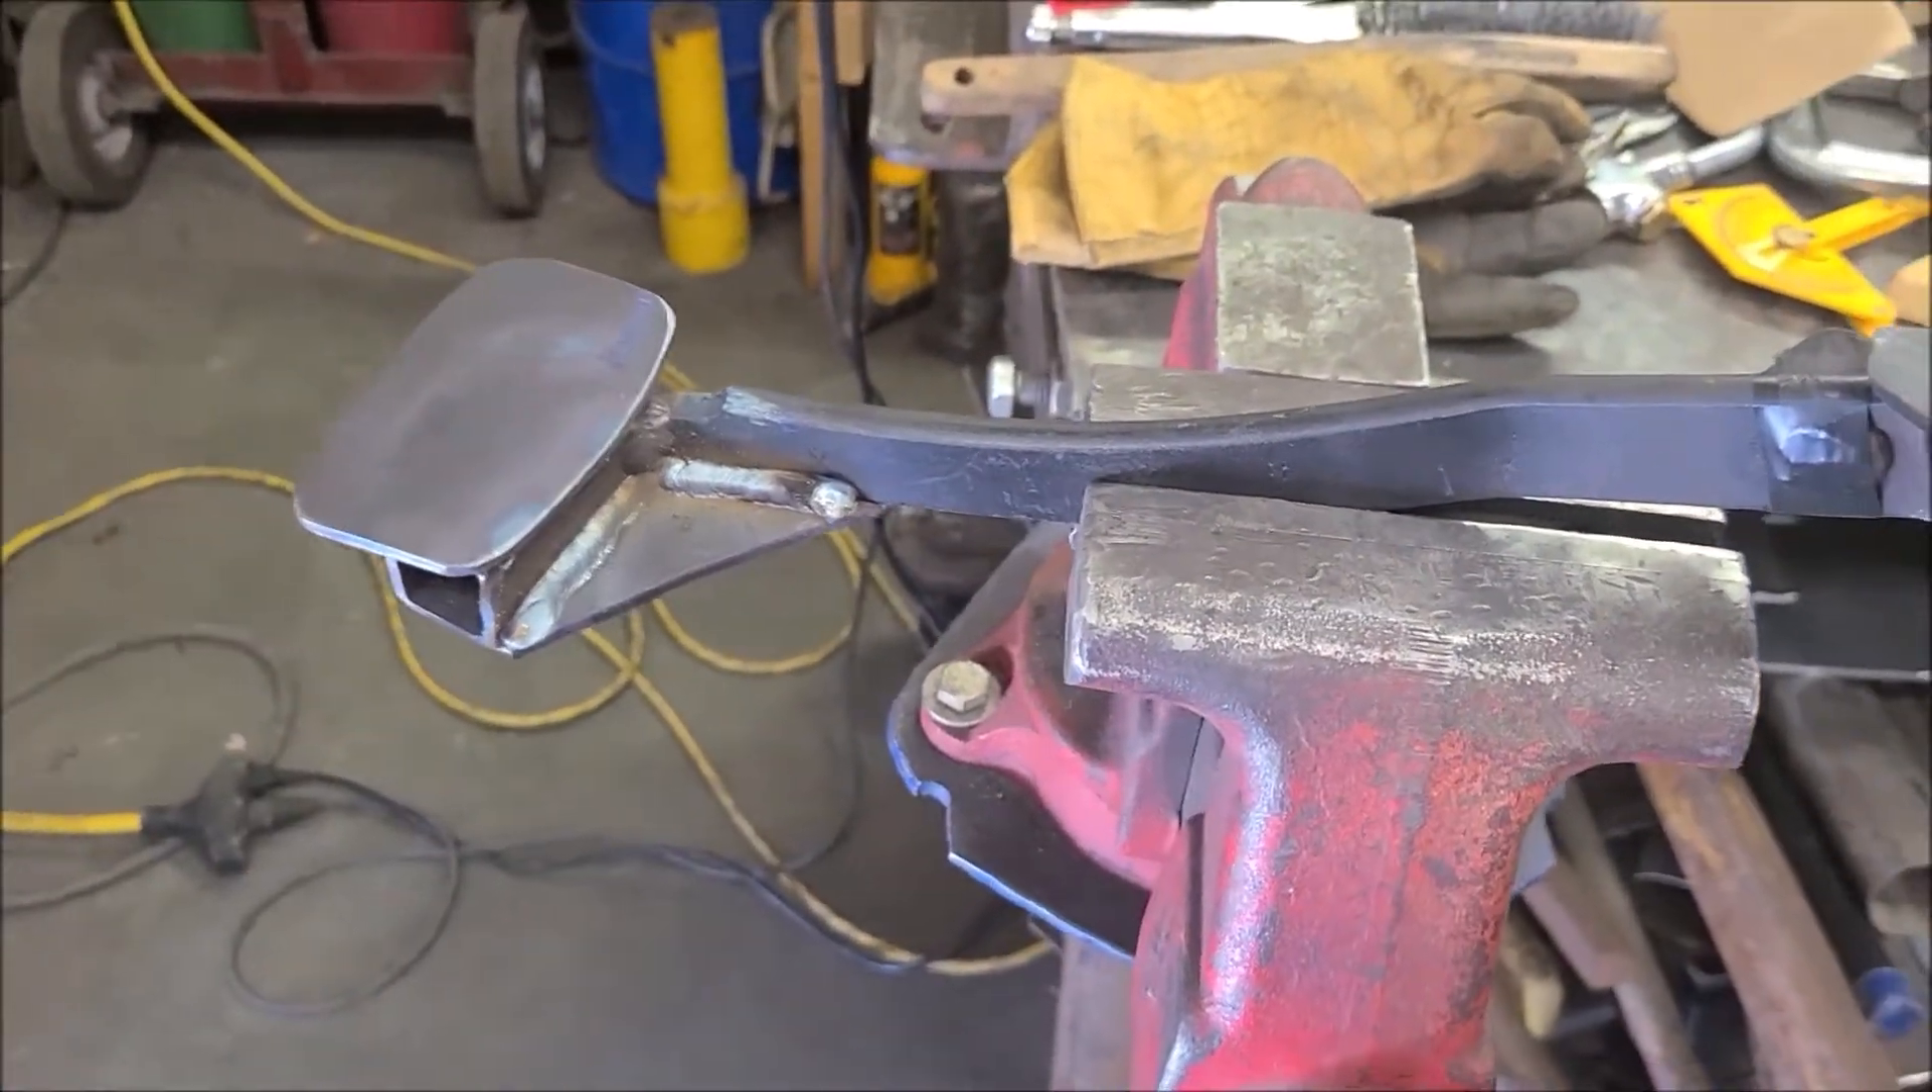Being that this is the brake, I want a little more strength to it, so I've added that gusset there.